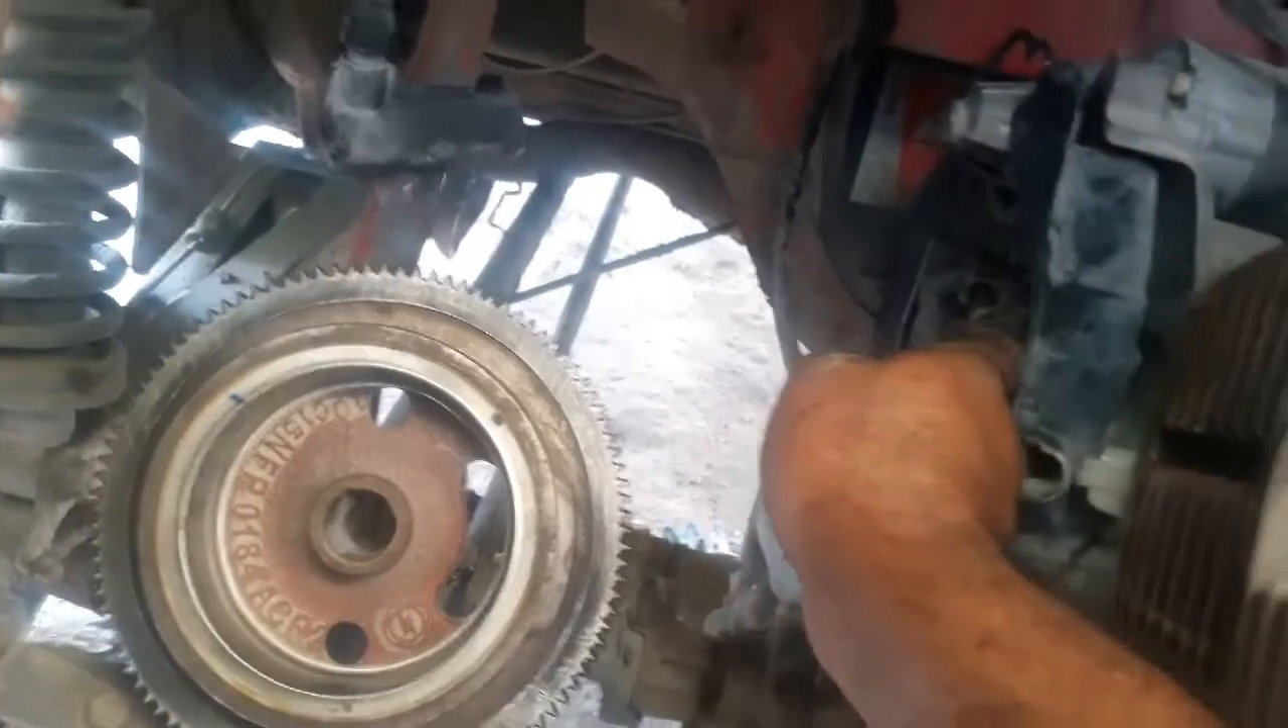Acá como ven está puesto la cremallera ahora voy a ponerlo en su sitio.